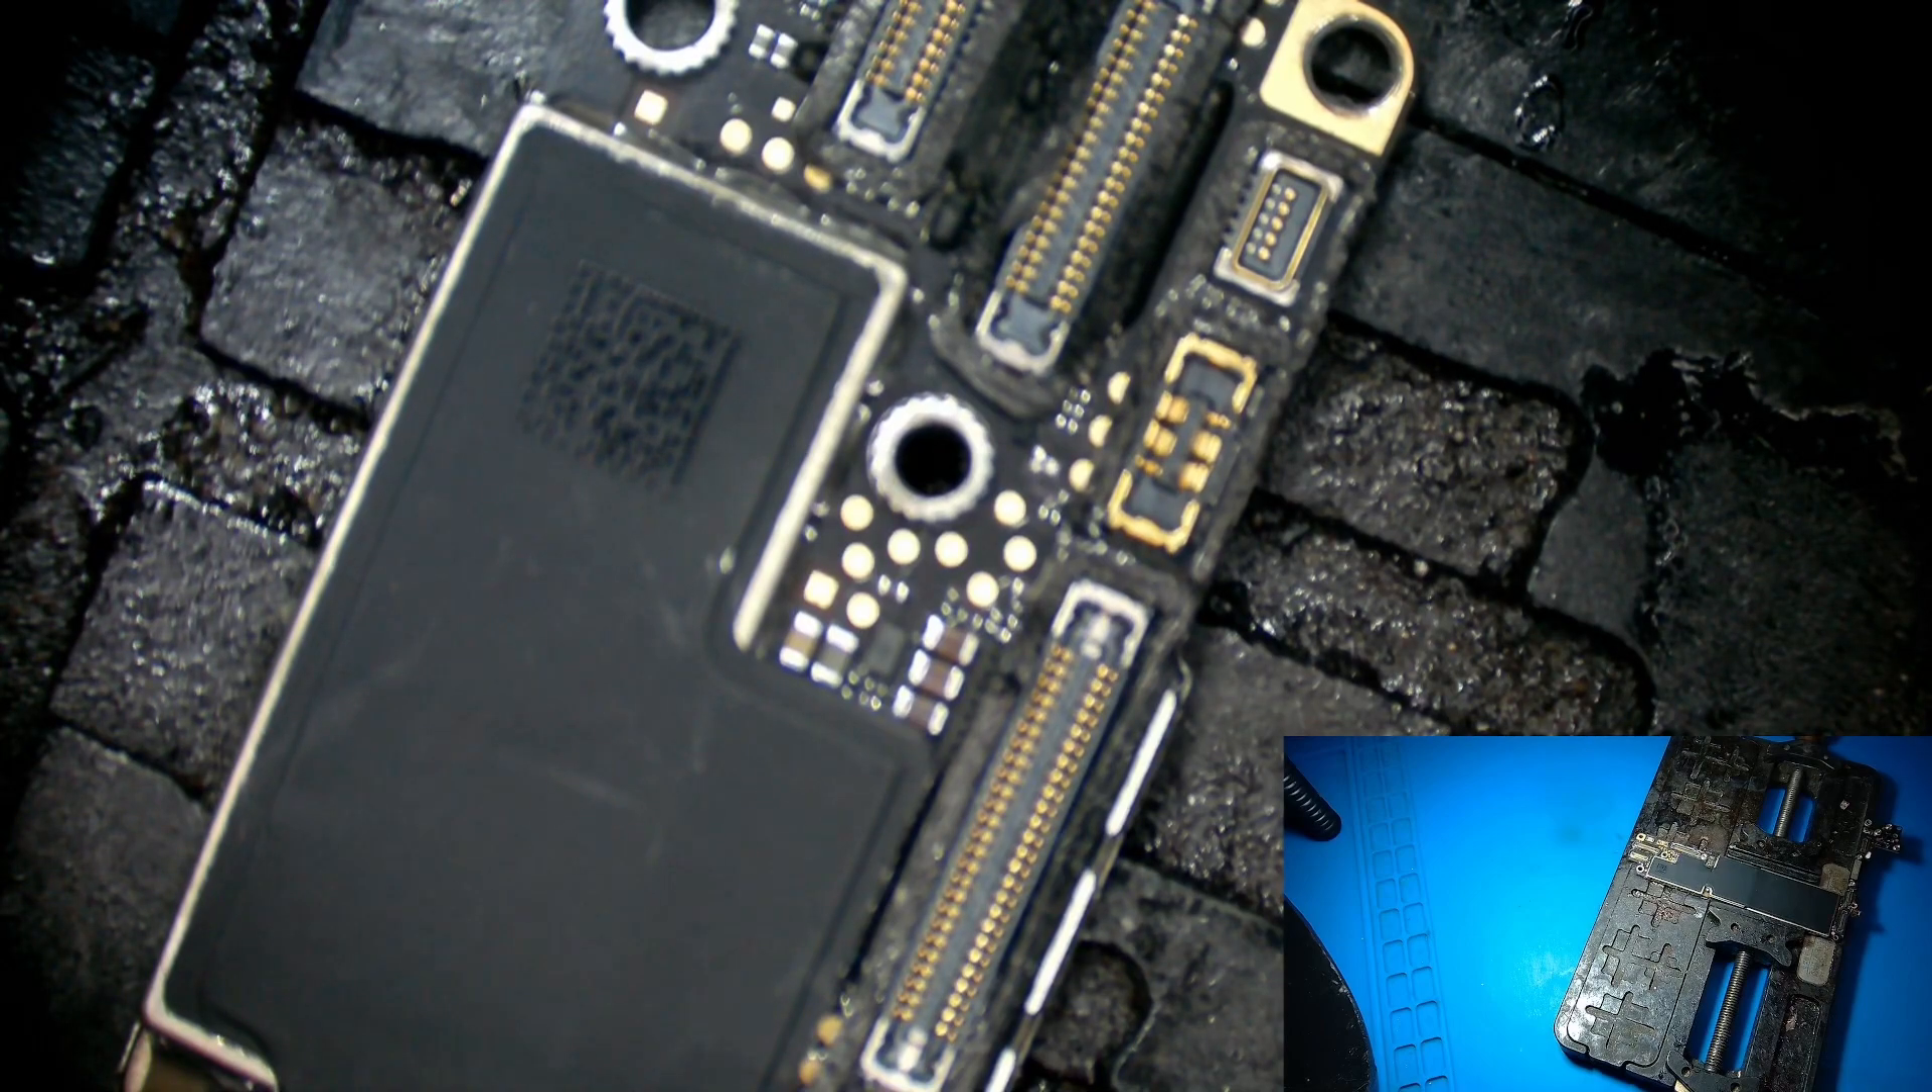Okay we took the board out the housing.